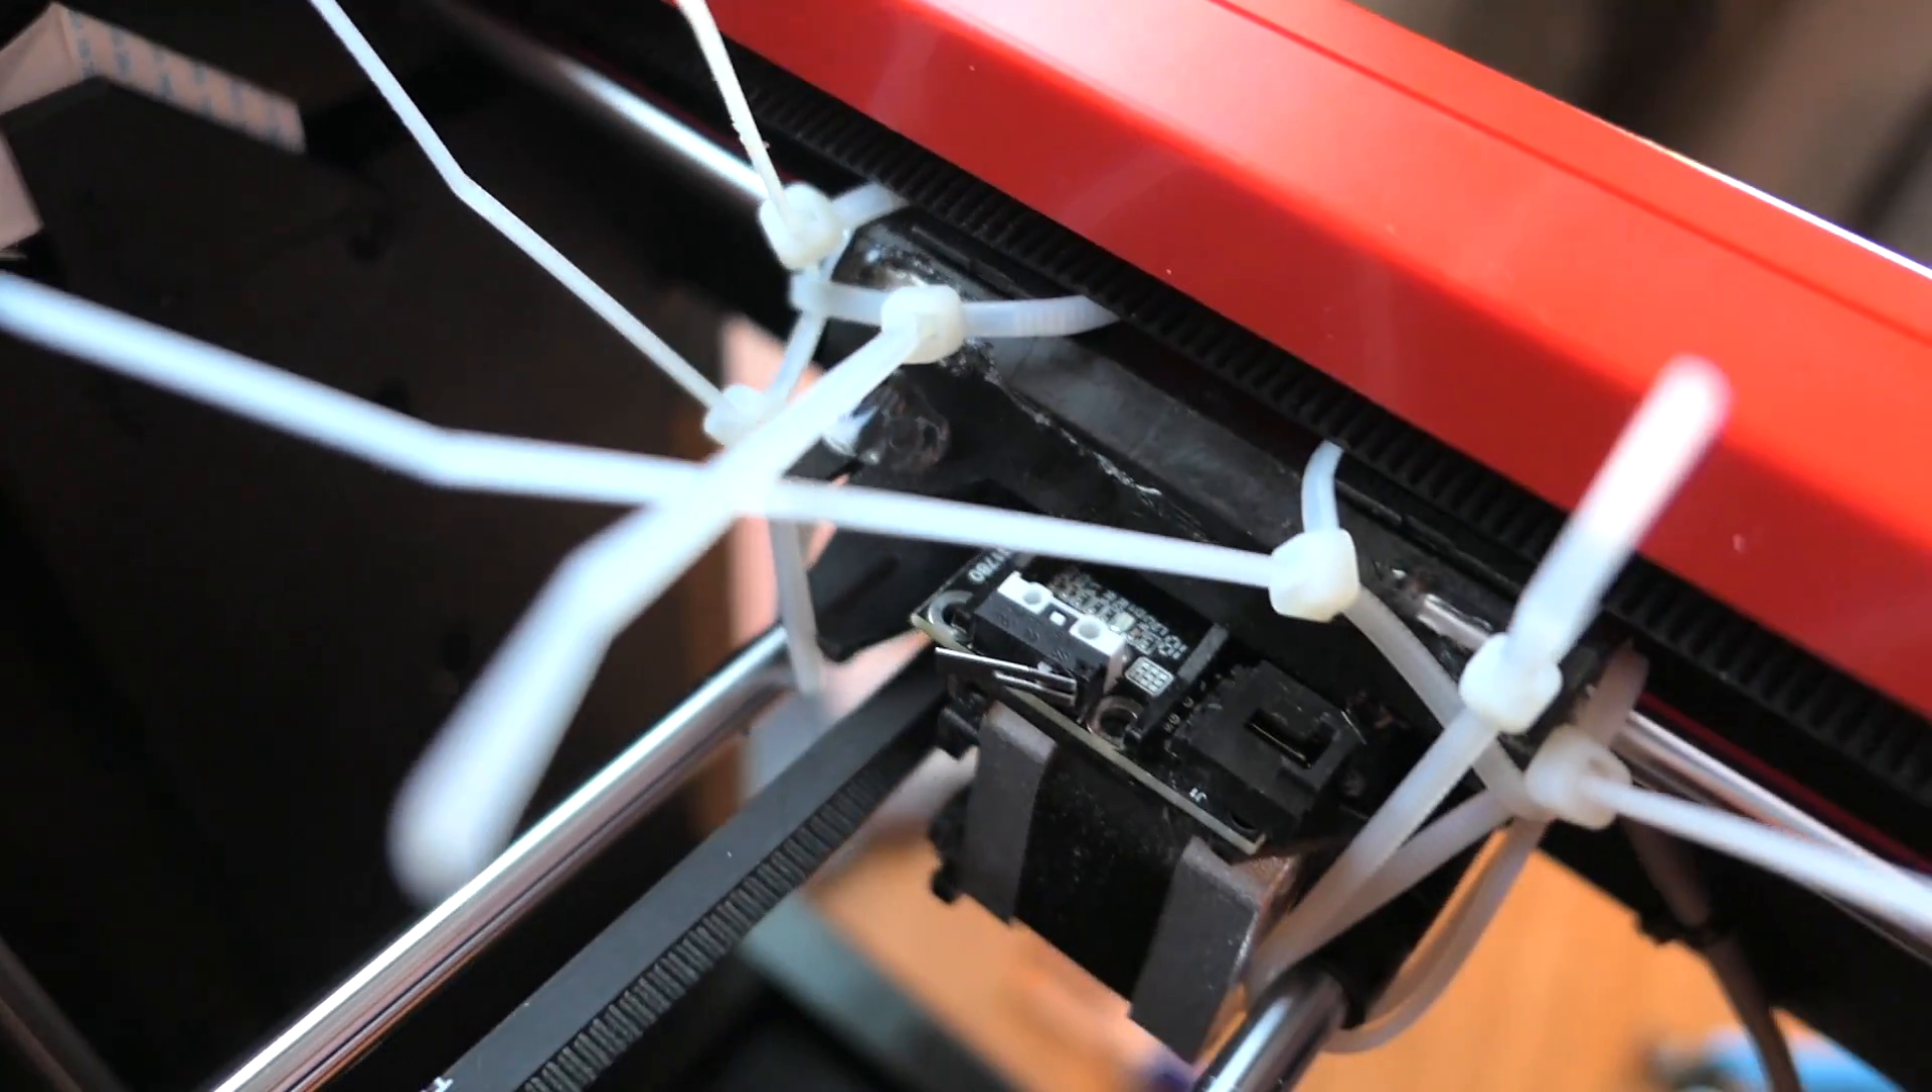I got everything glued up And as you can see guys I got a bunch of zip ties Everywhere Holding it together.